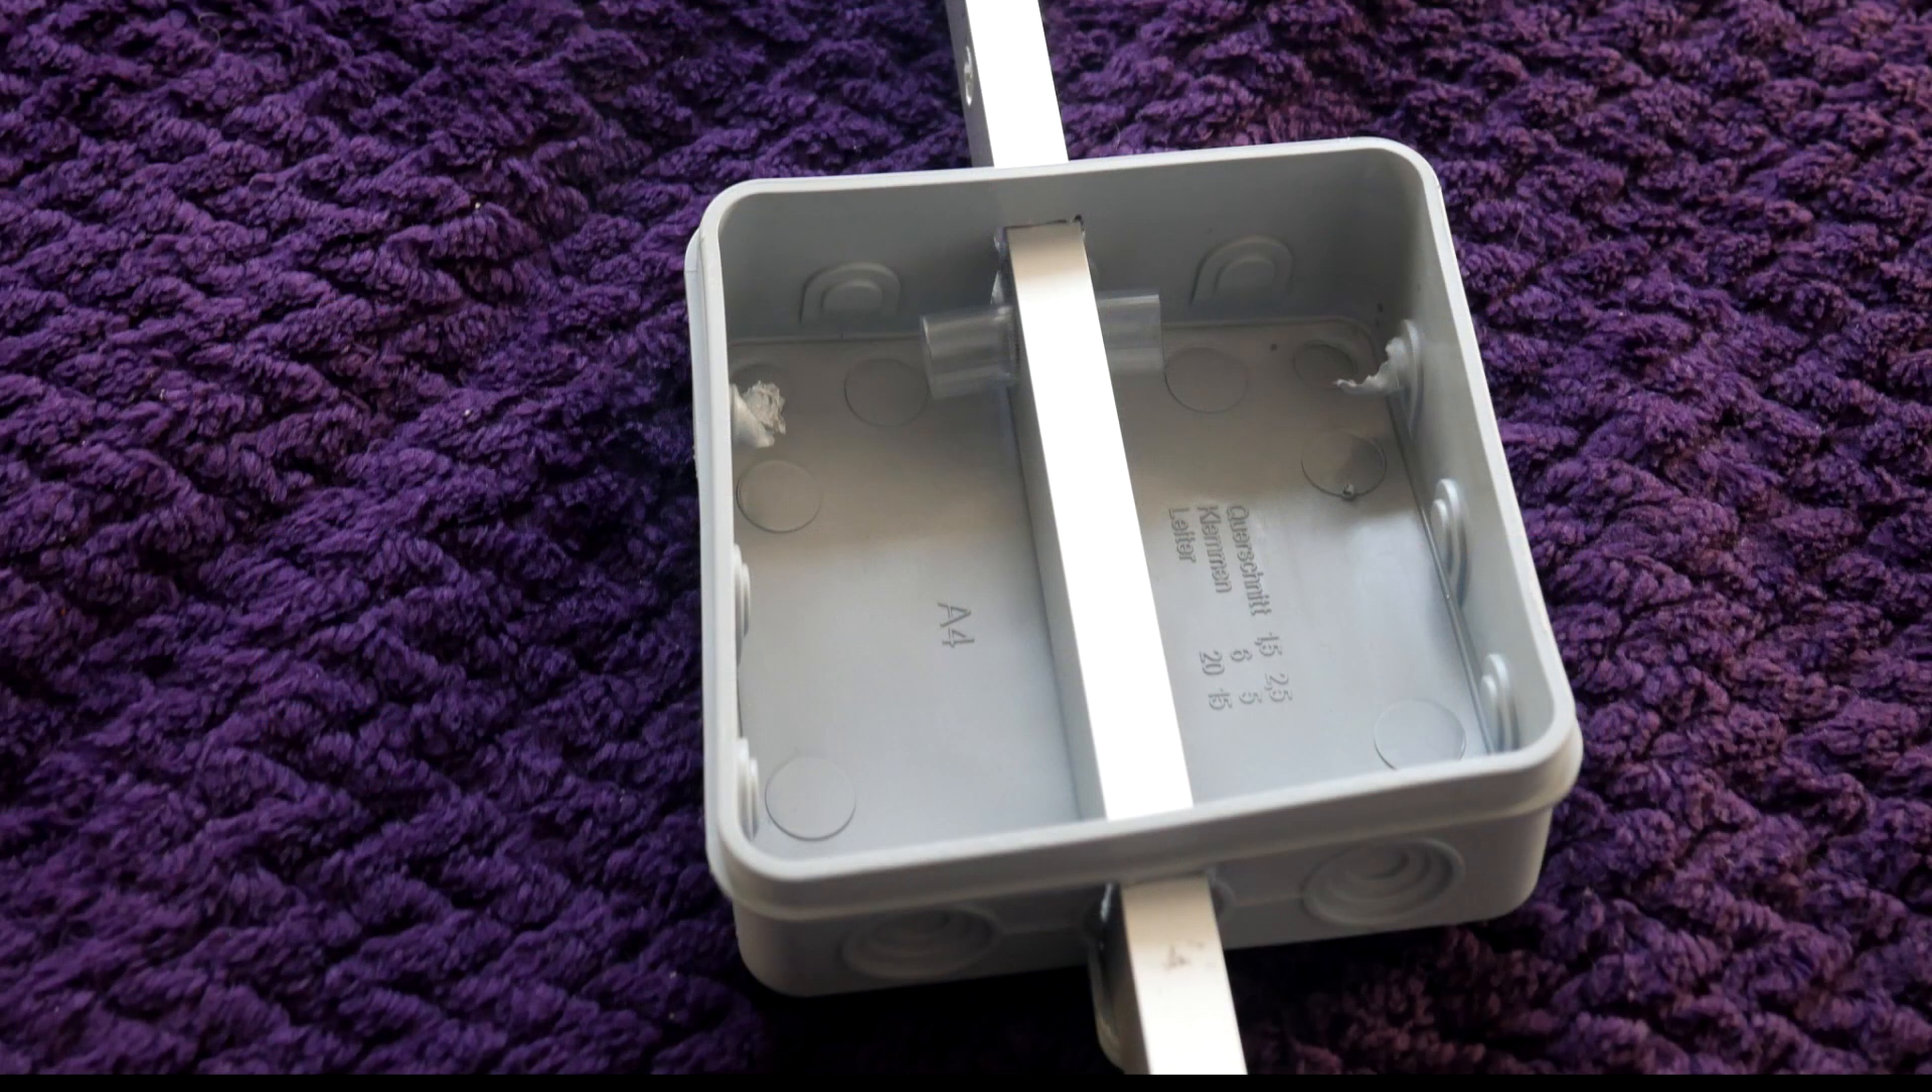Unlike the other elements, the hole for the radiating element is big enough for the tubing to pass through completely.